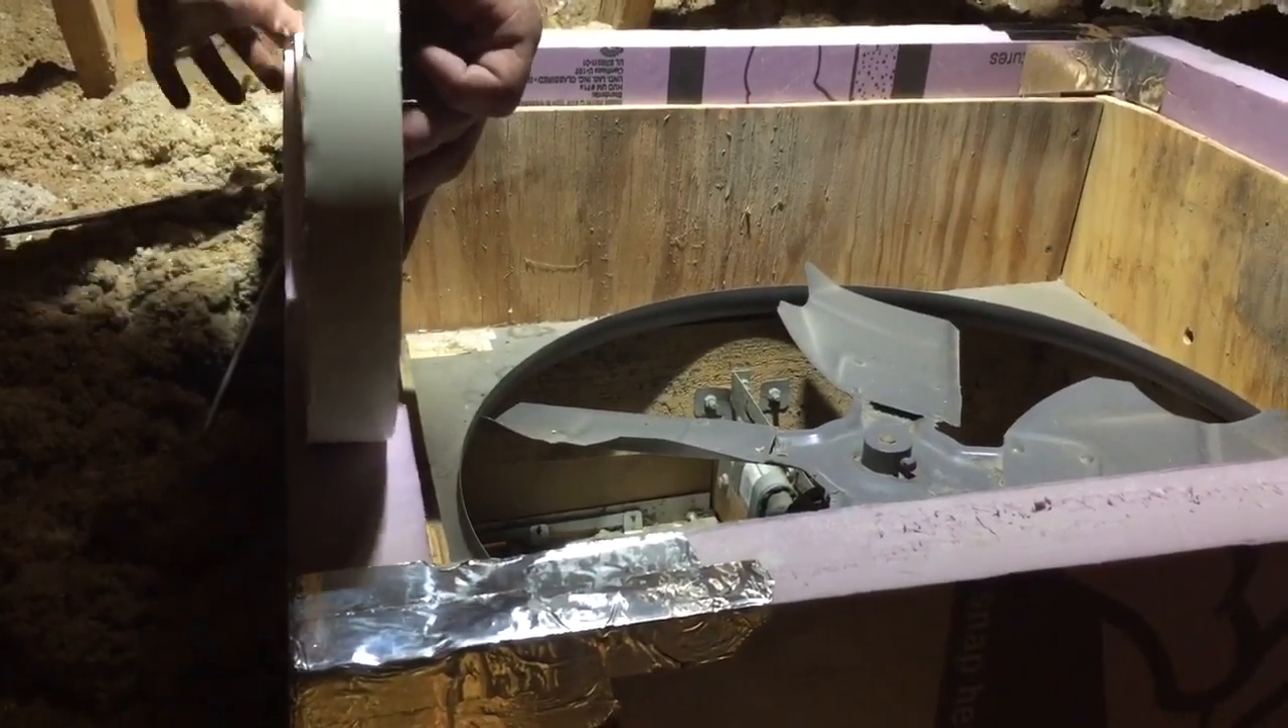You can see I have a box built around my whole house fan.